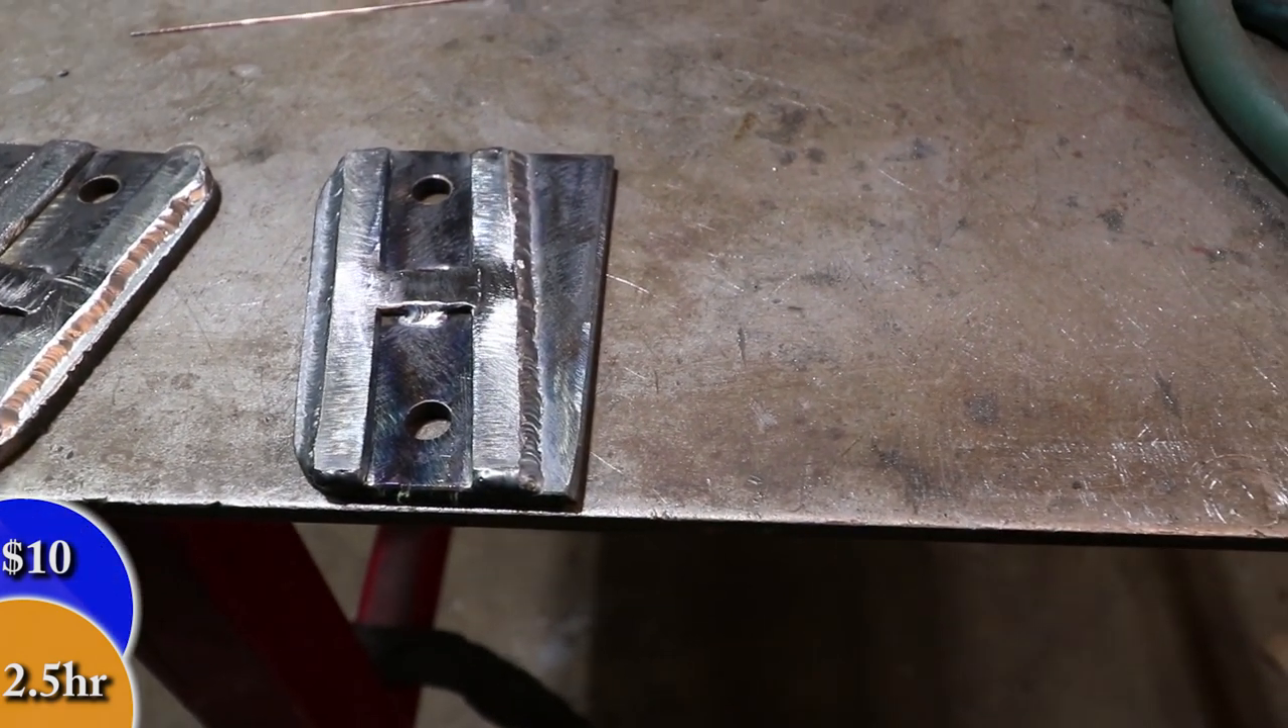Here are the finished plates with these interlocking features welded on top.